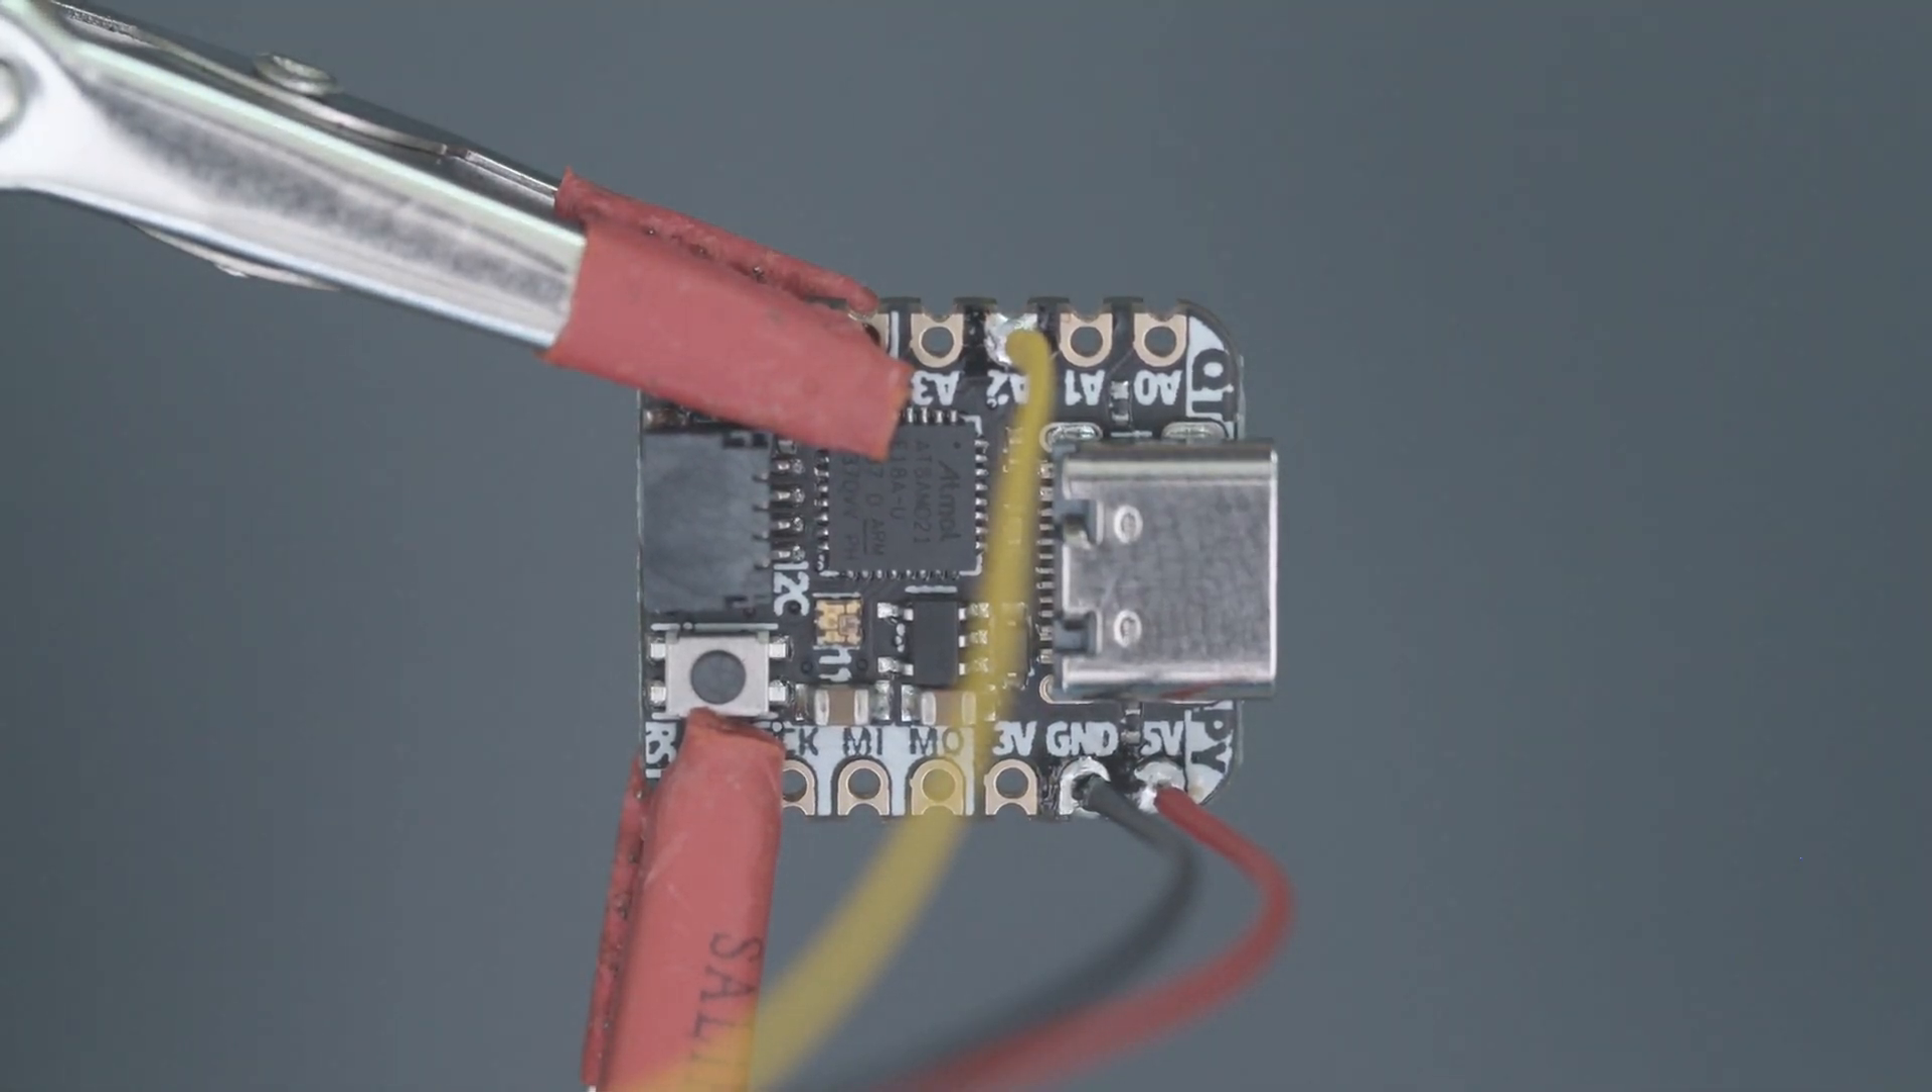We connected the wires to A2, 5V, and the ground pins.